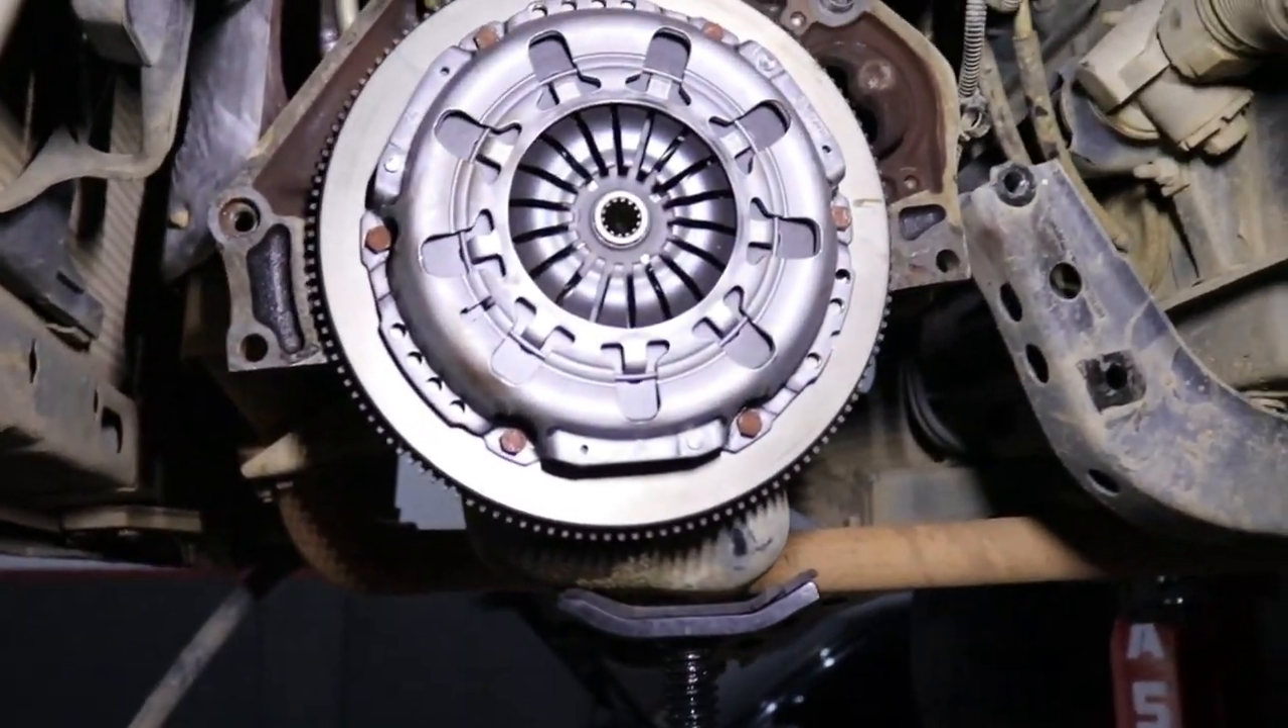E só pra mostrar pra vocês aí, a embreagem nova no lugar.